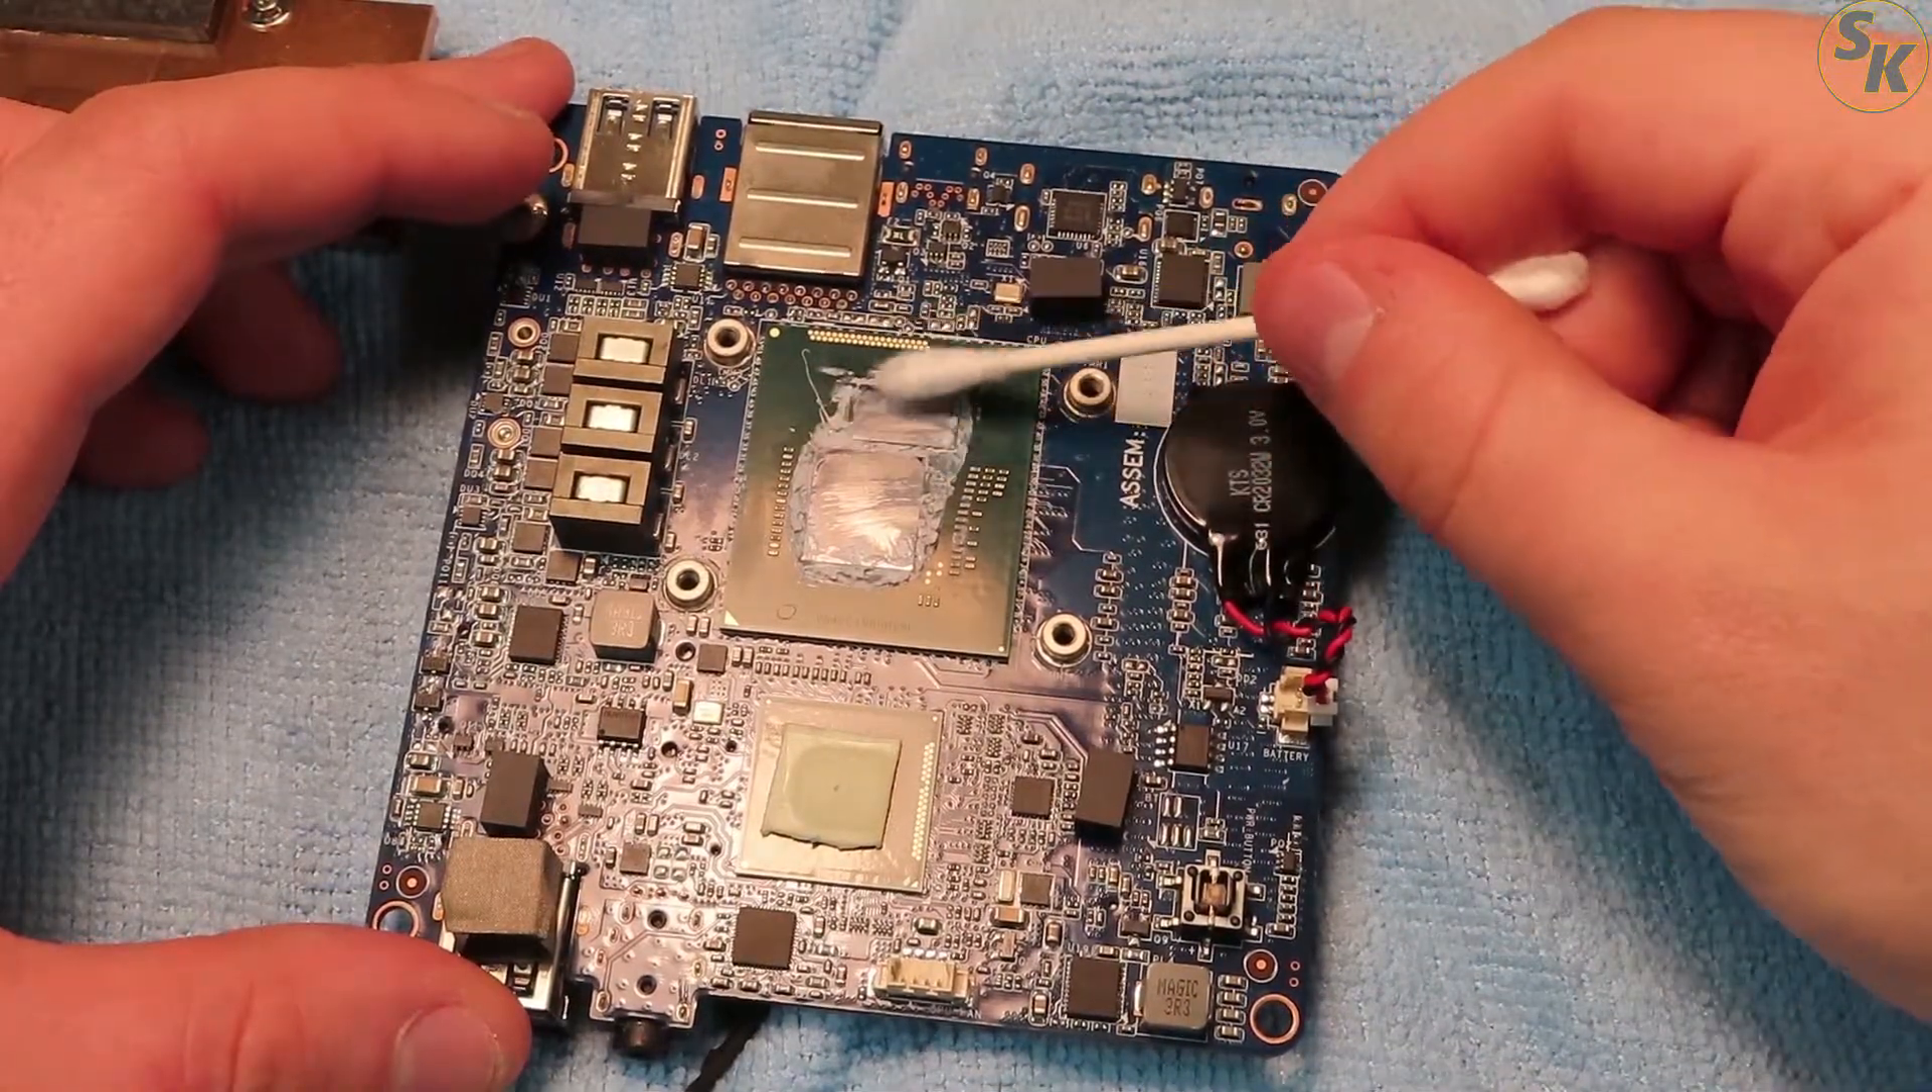With the heatsink taken out, we have an exposed processor.